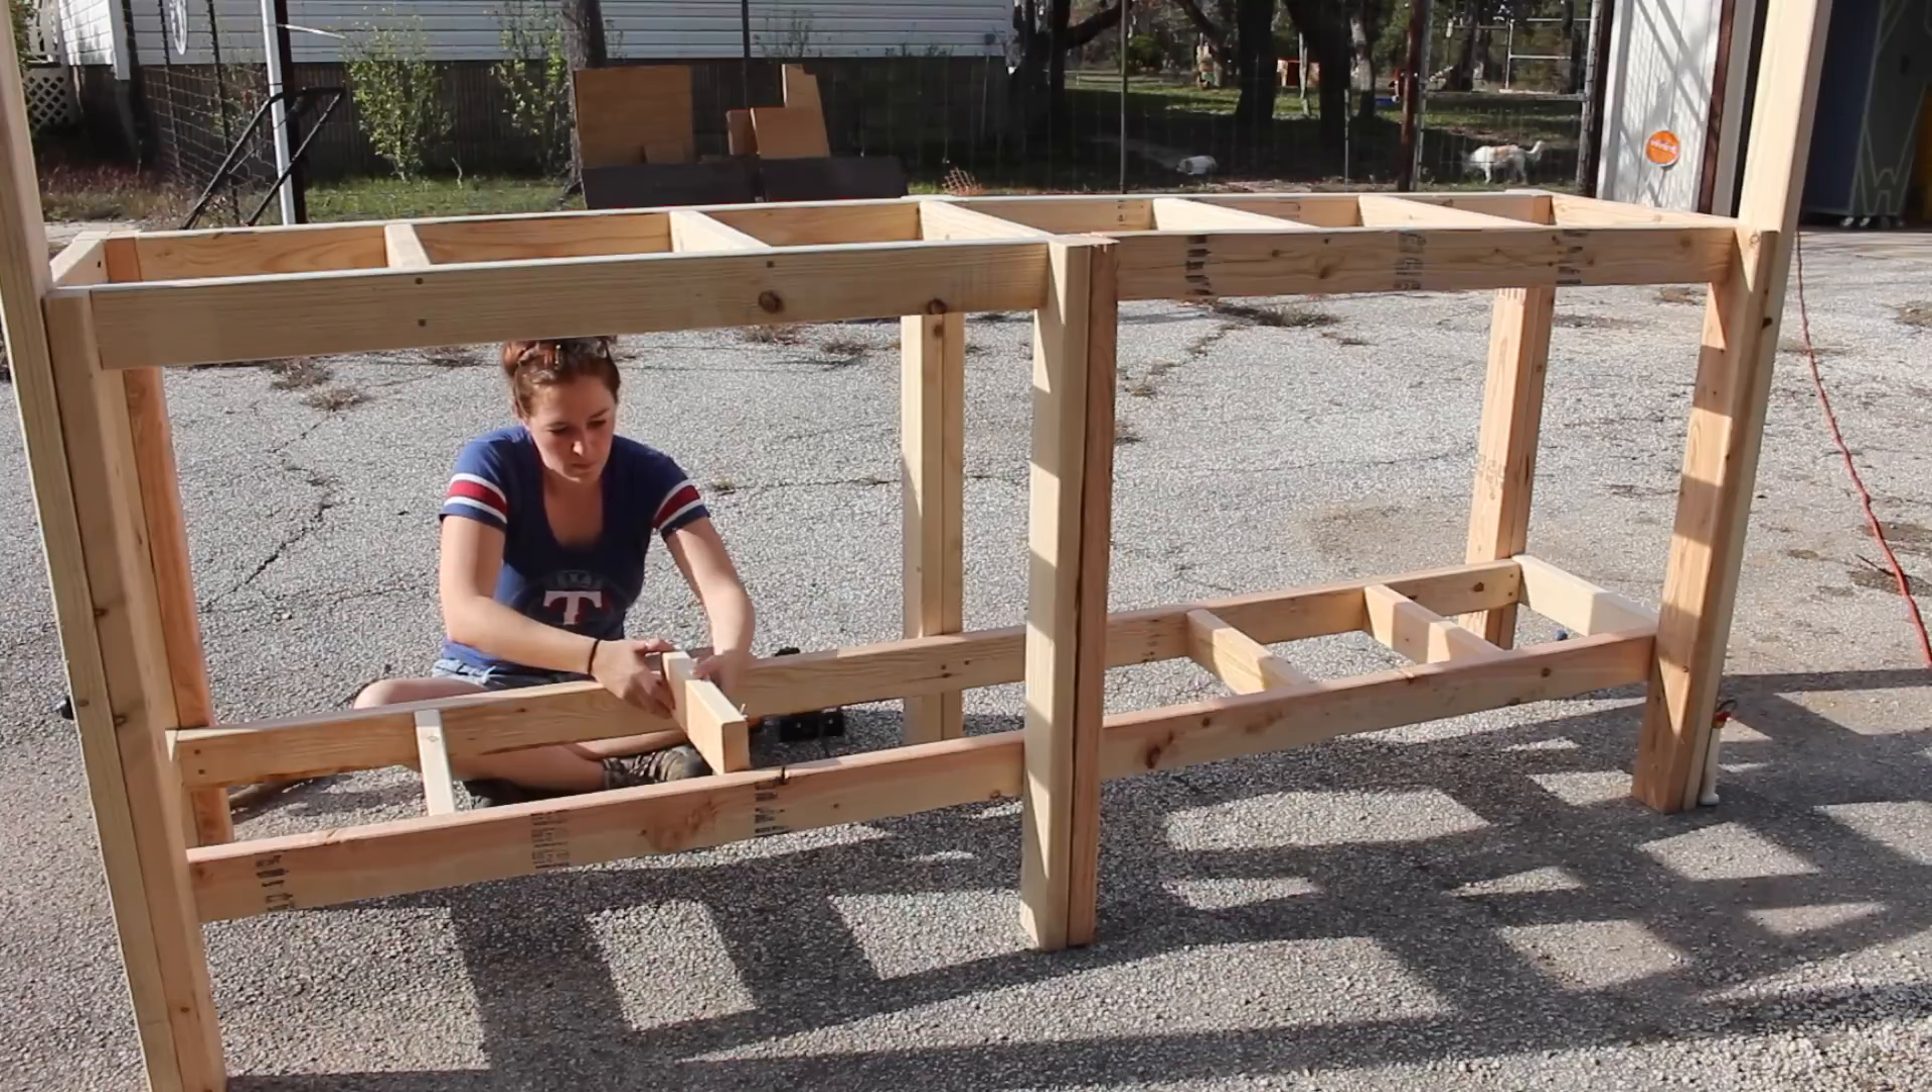To add more support, I glued and screwed in some cross braces. Thanks, Dad.